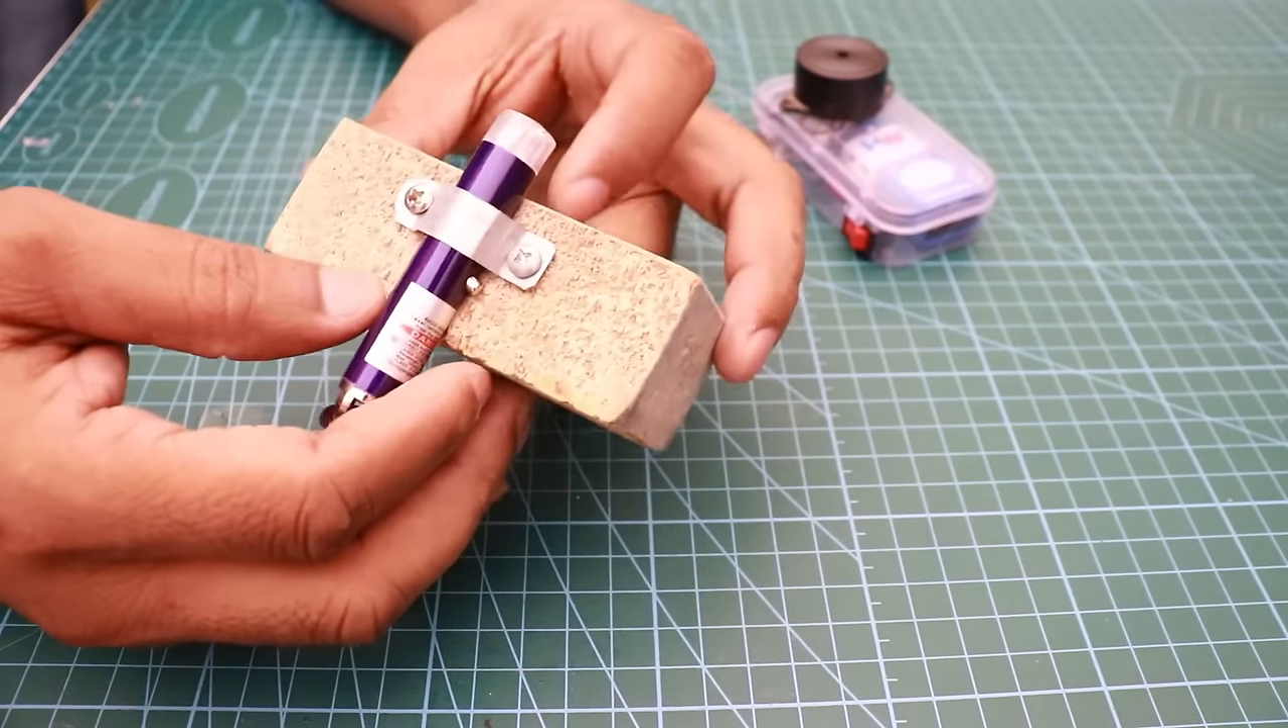यहाँ पर हमने laser light को इस तरीके से fix कर दिया है।